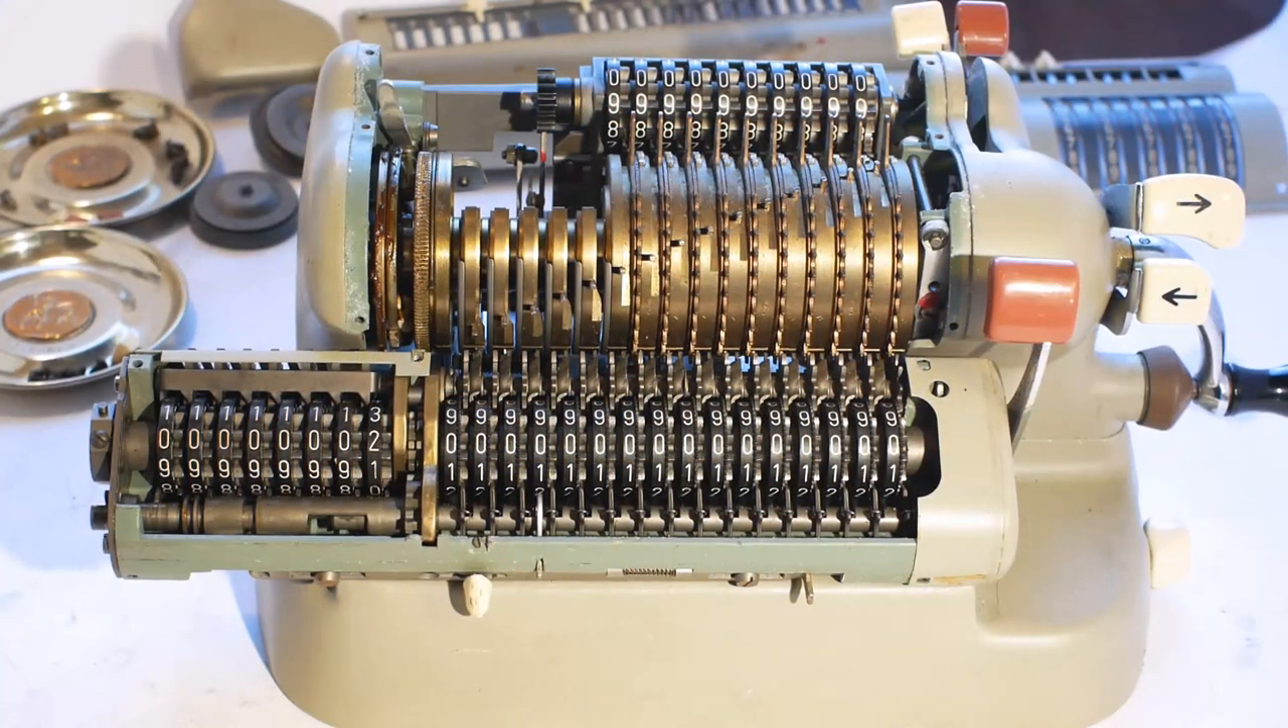That should be enough panels removed from the machine to get all the oiling and greasing done.